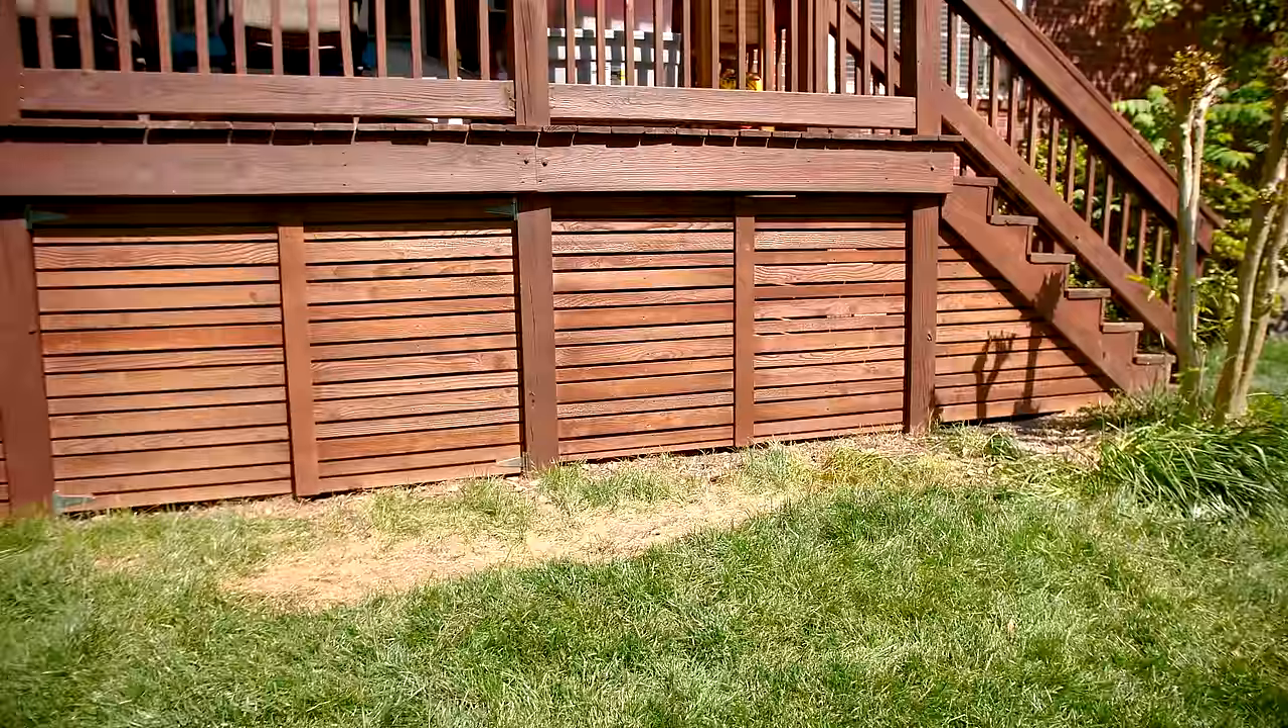I just finished enclosing the area under my deck and it looks great.